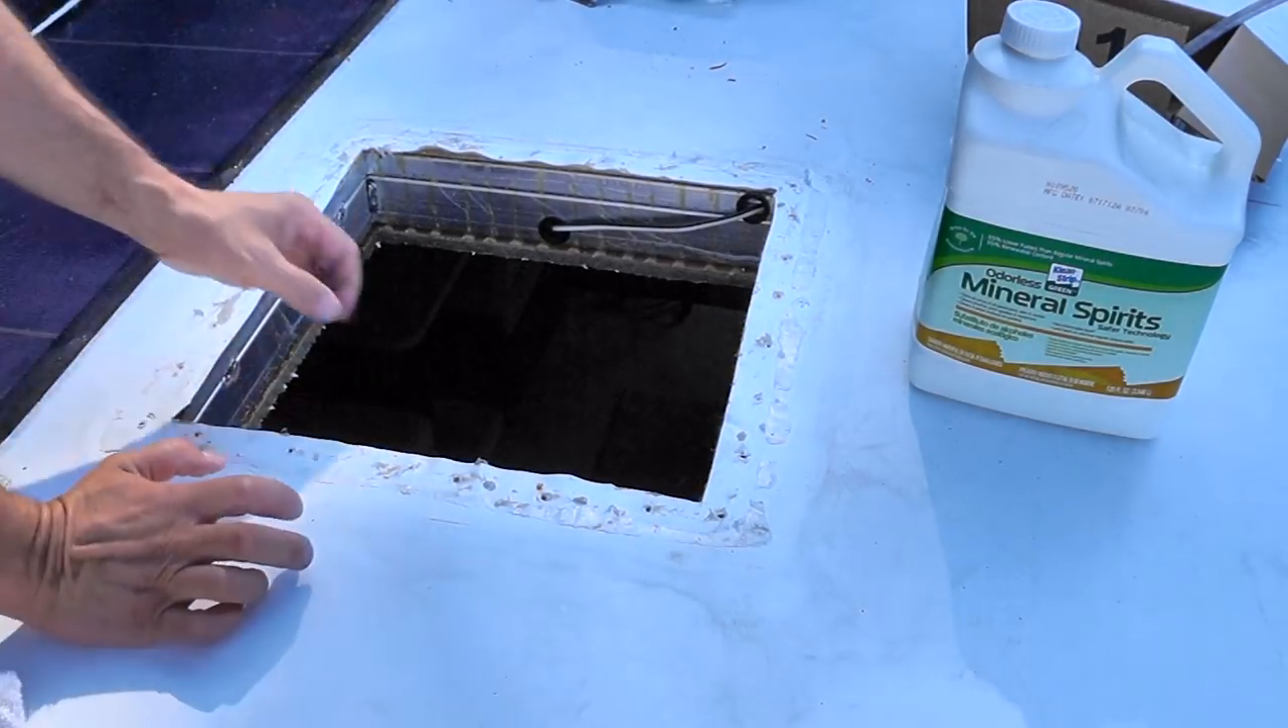I'm almost done removing the old vent and all this old Dicor and sealant stuff.